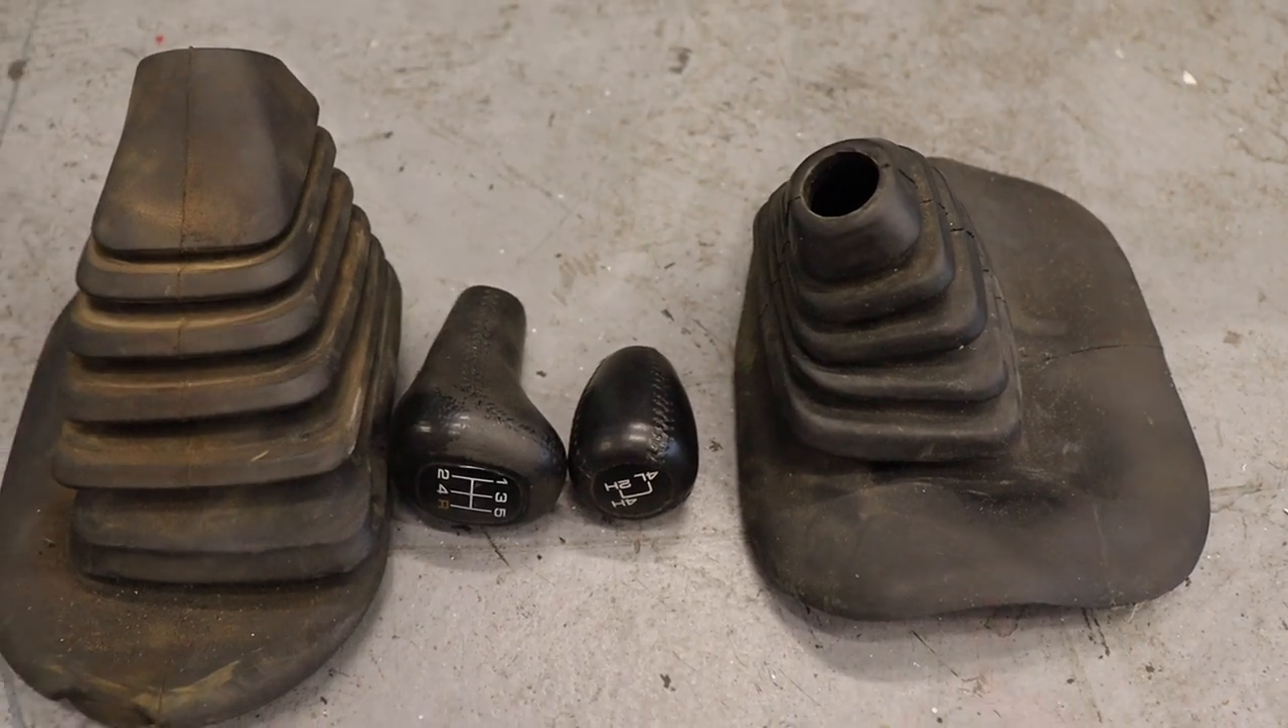To make it a little easier on ourselves, I've removed the shift boots and shifter knob for both the transmission and the four-wheel drive gearbox.